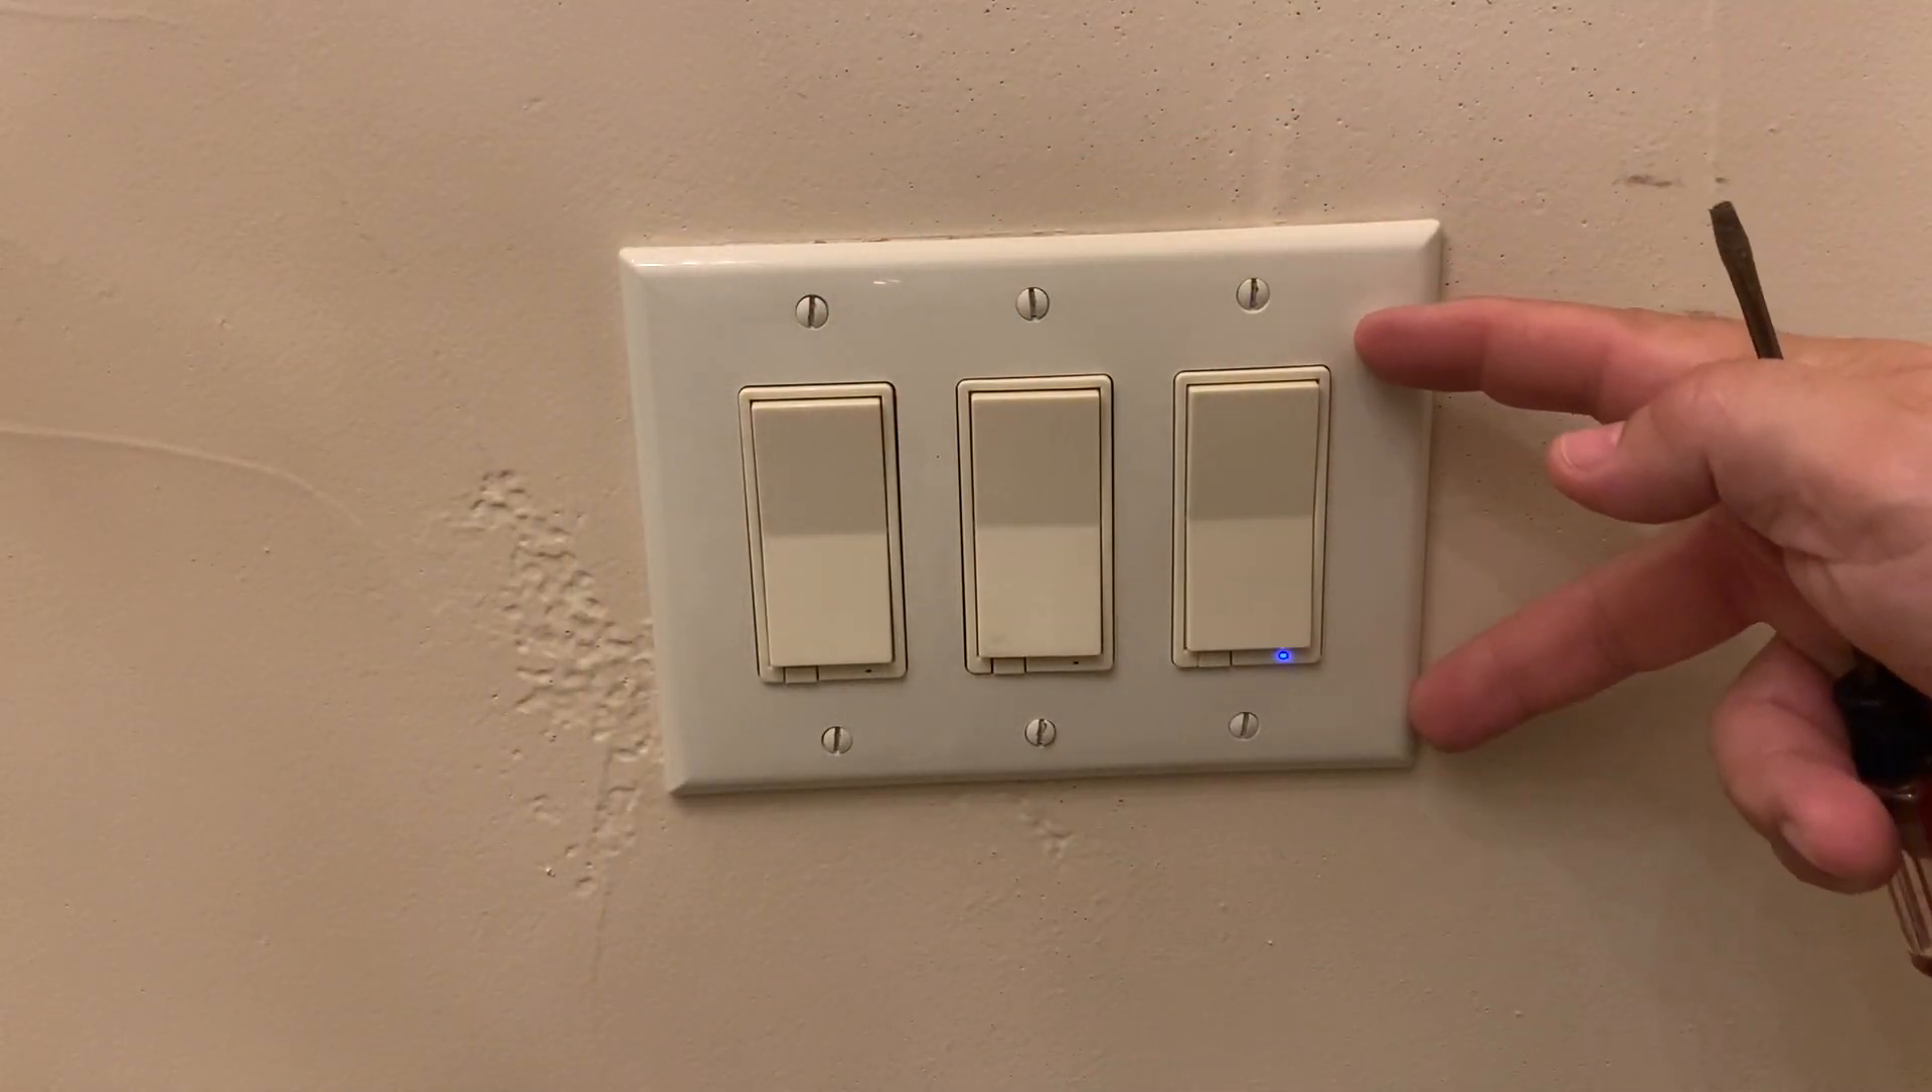All right, so we got our face plate installed and a light switch is working.